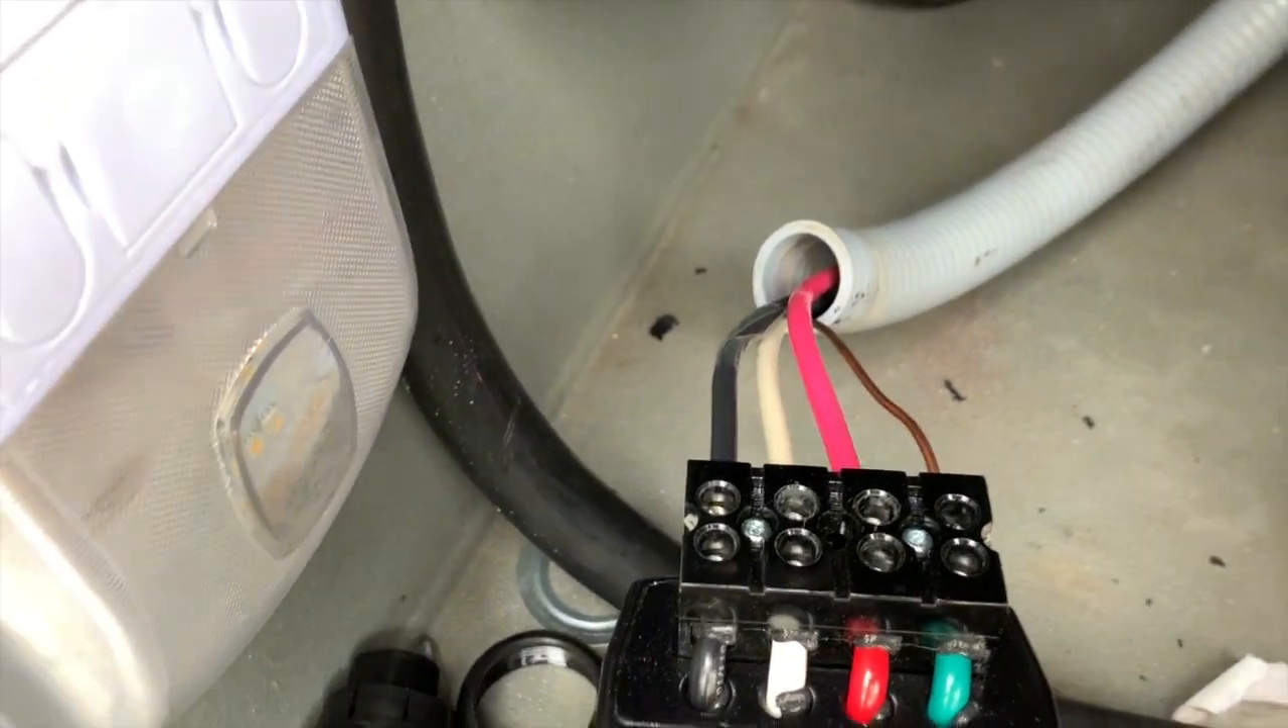Okay I got the four wires that go to the distribution panel in the coach connected to the surge guard unit and just going to put a little bit of electrical tape over that to clean it up.